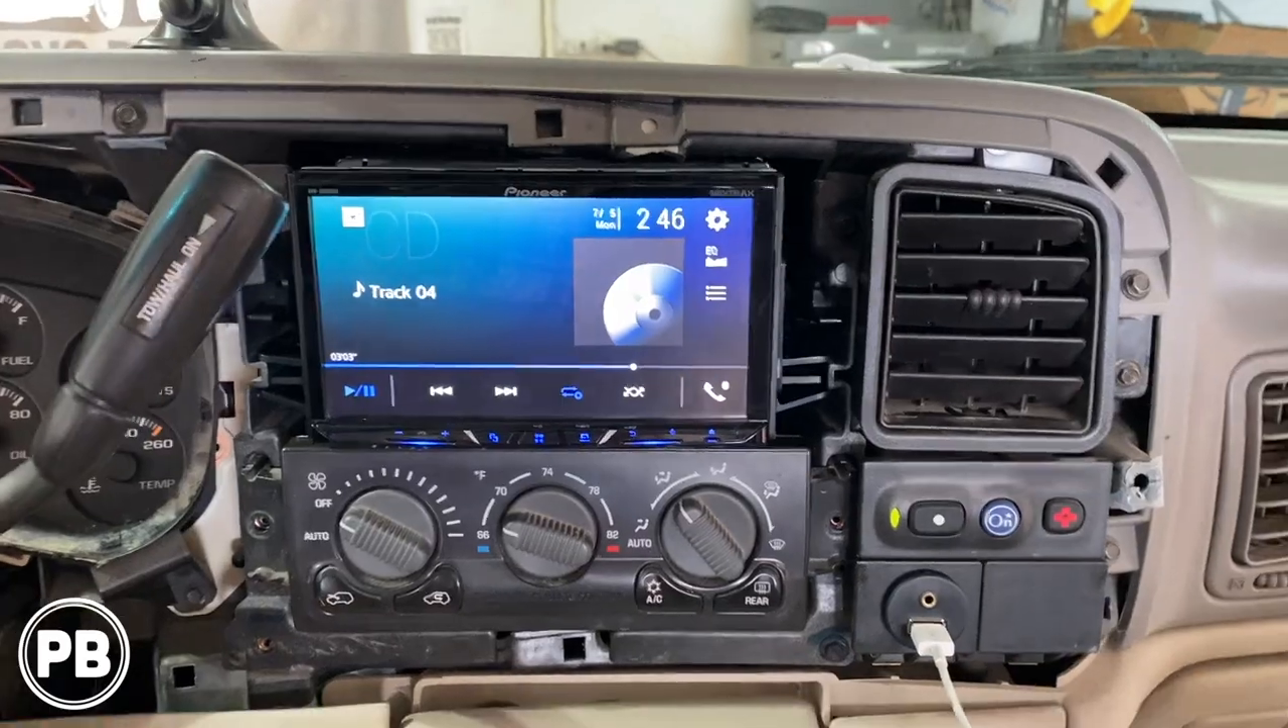Okay so we got our radio back in now we just need to put the trim panel back in but essentially we got everything hooked up and our radio slid back in.